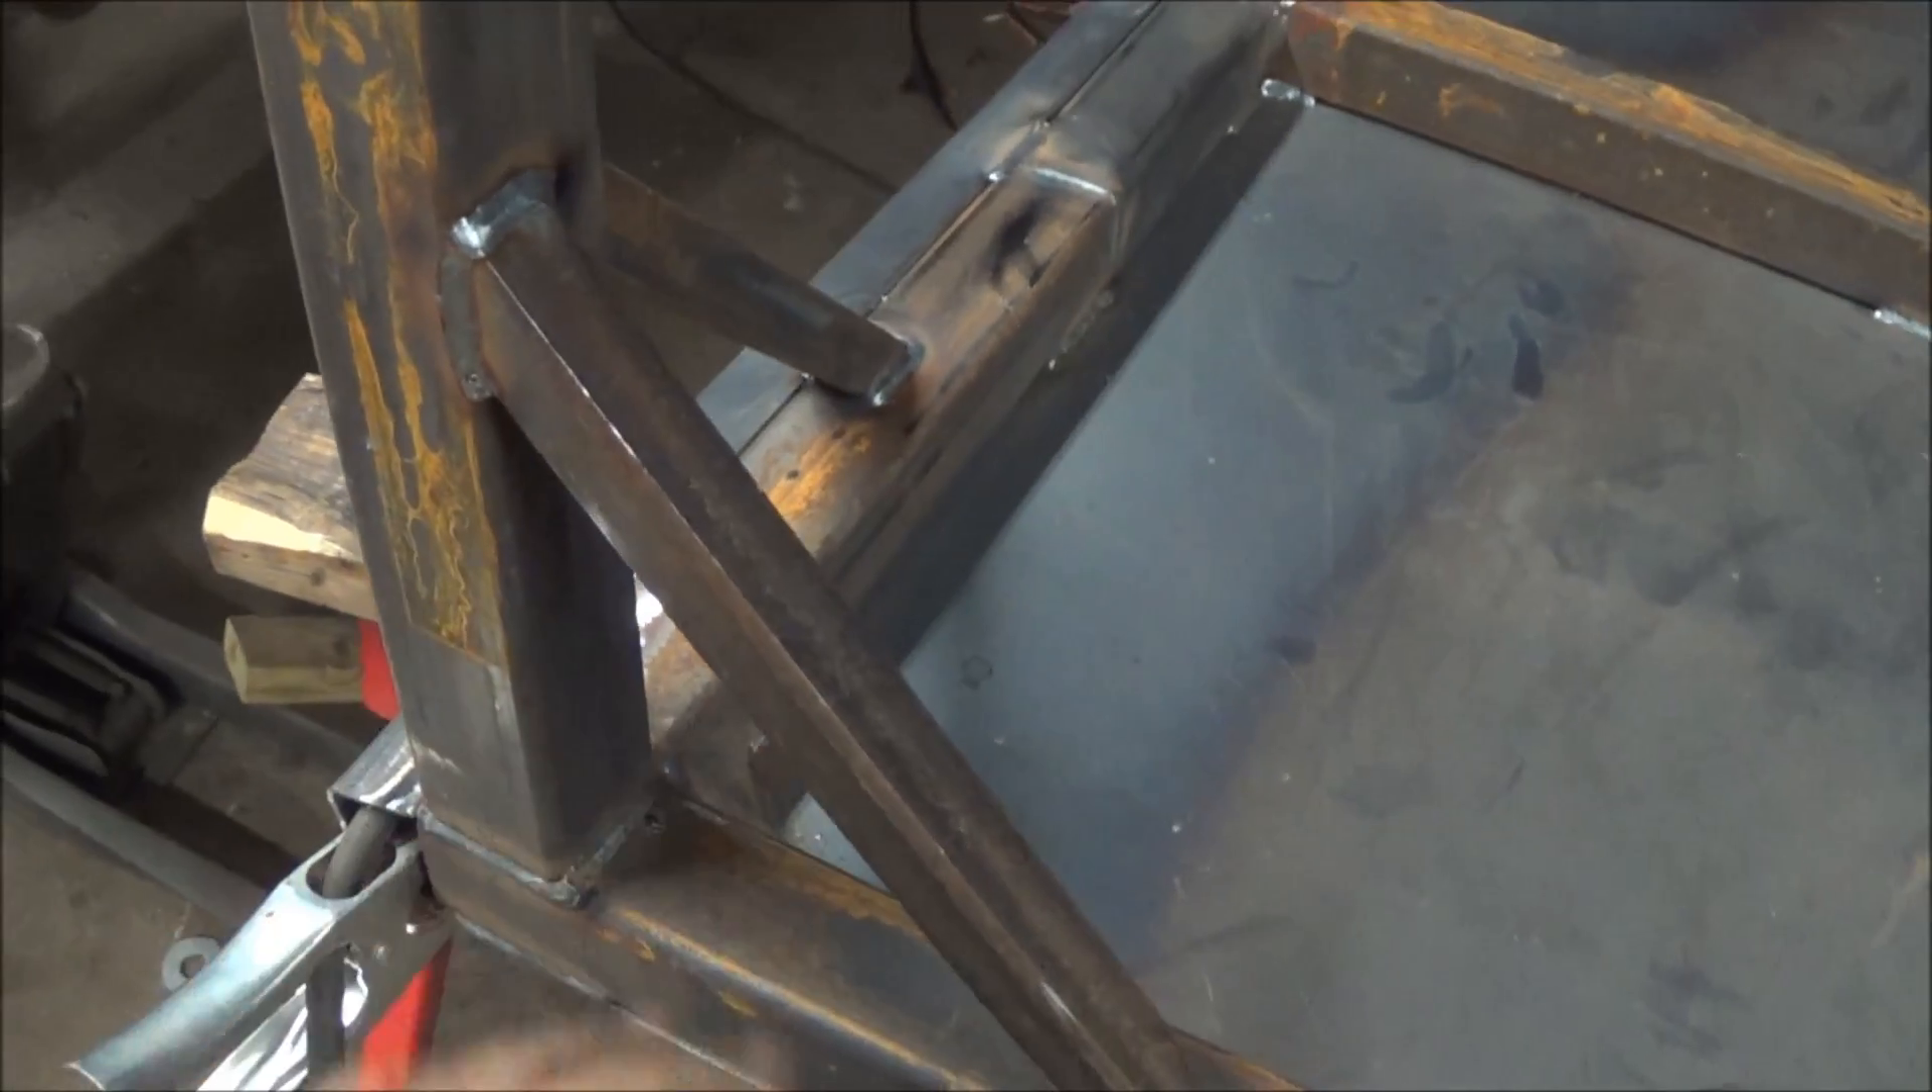Okay guys, so we've got our legs put on there now. We've got our little braces put on.